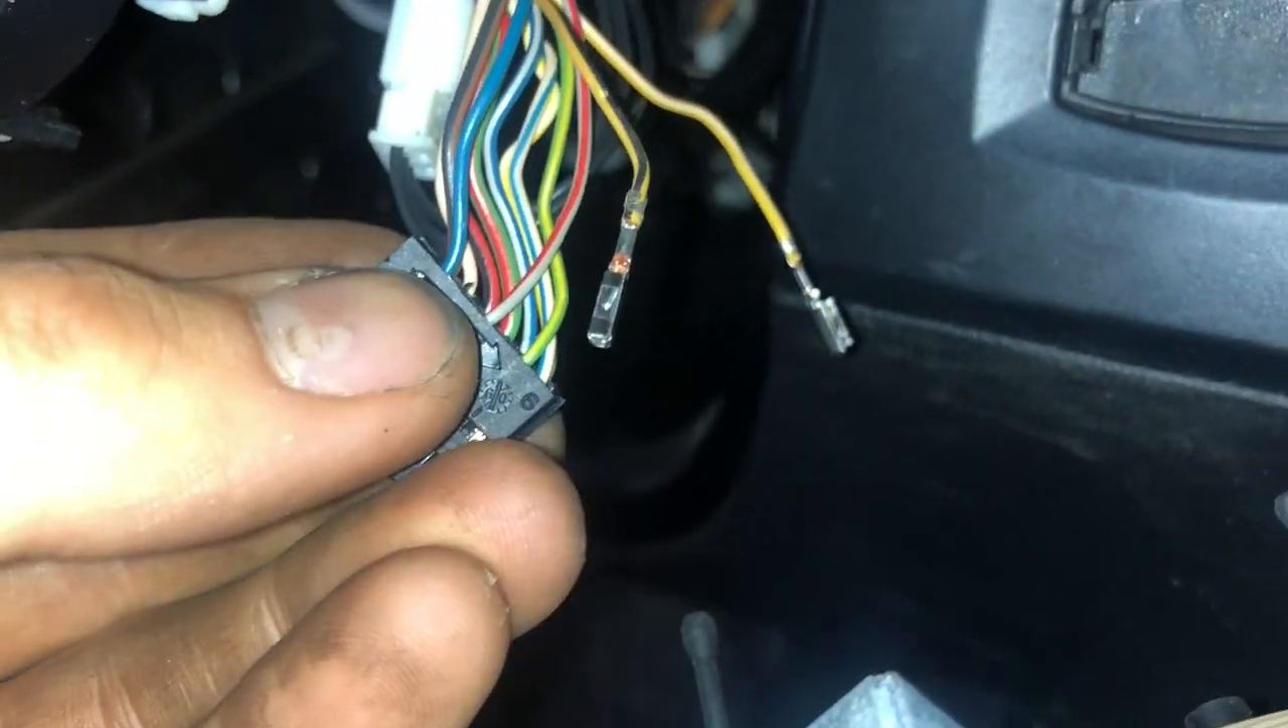I've removed pin two and four that's two that's four.